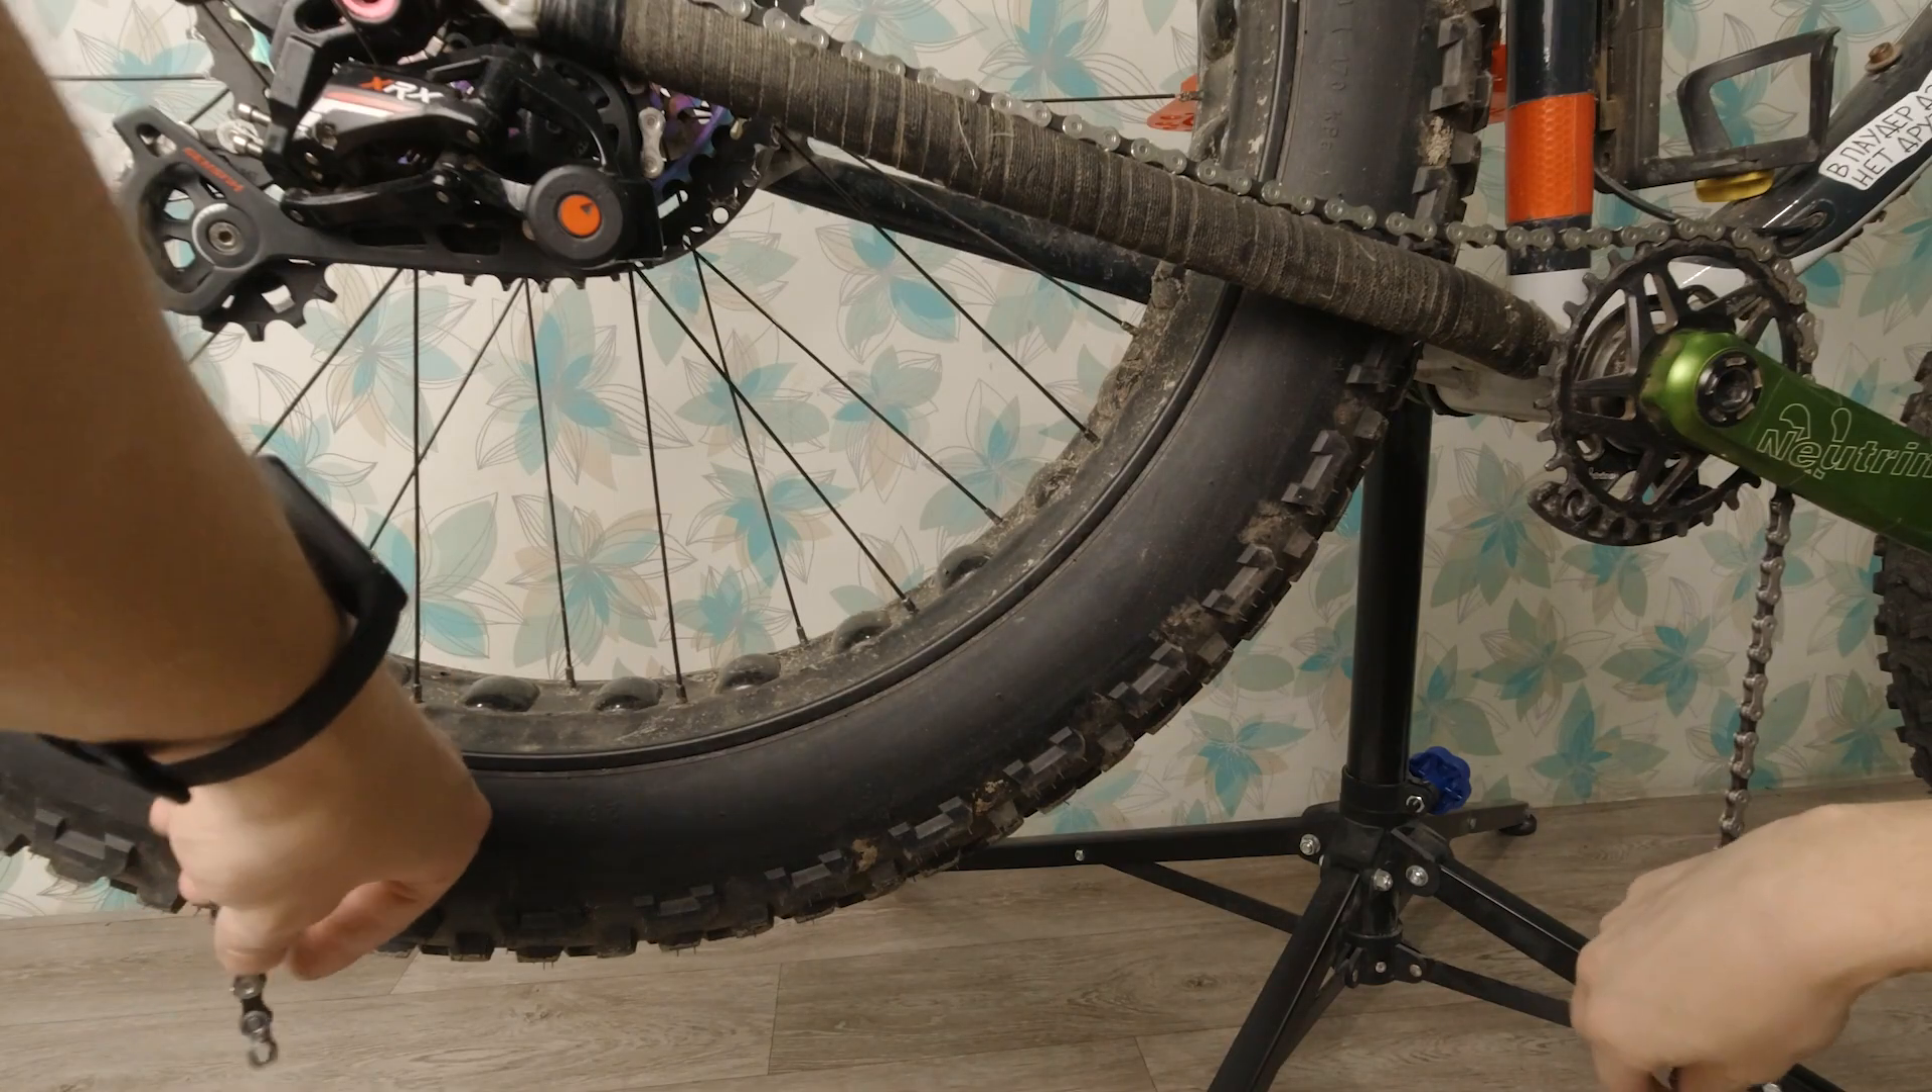Цепь установили. Теперь нужно её замкнуть.